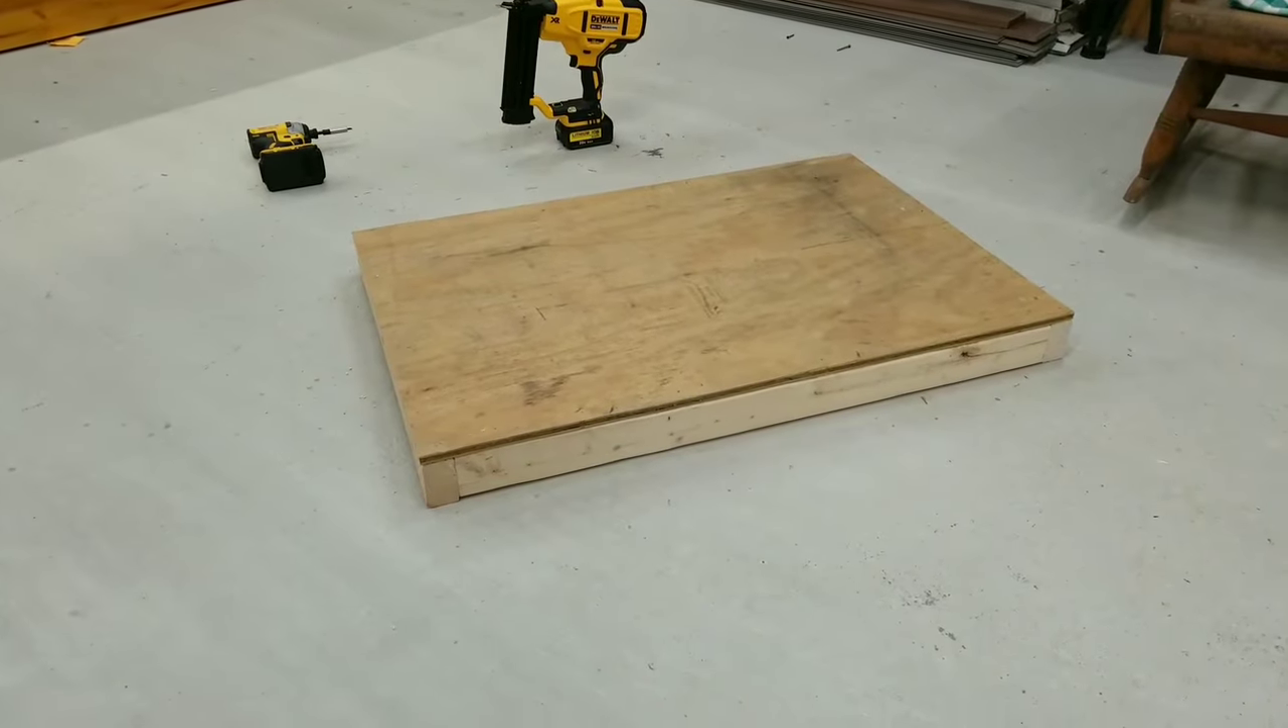So, so far, all we've done is we built this platform.